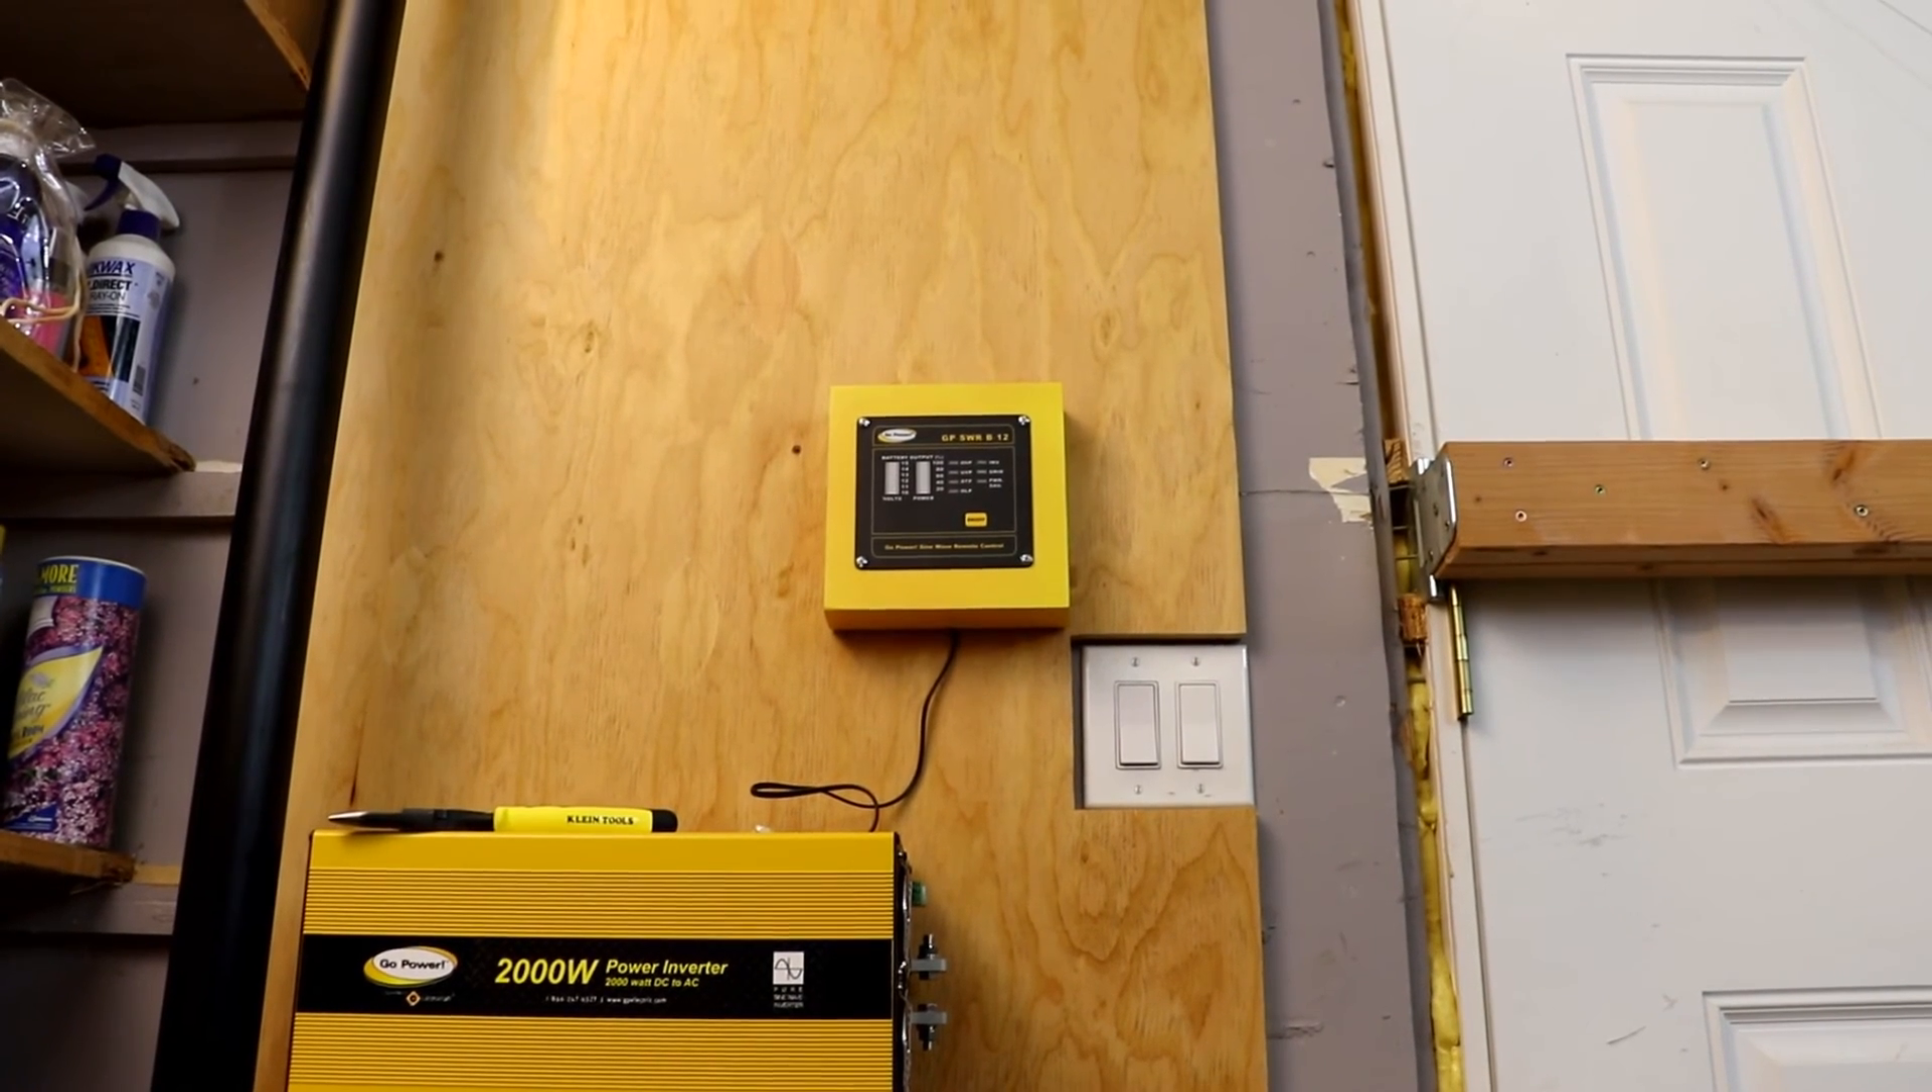The switch and meter are now mounted on the board as well.